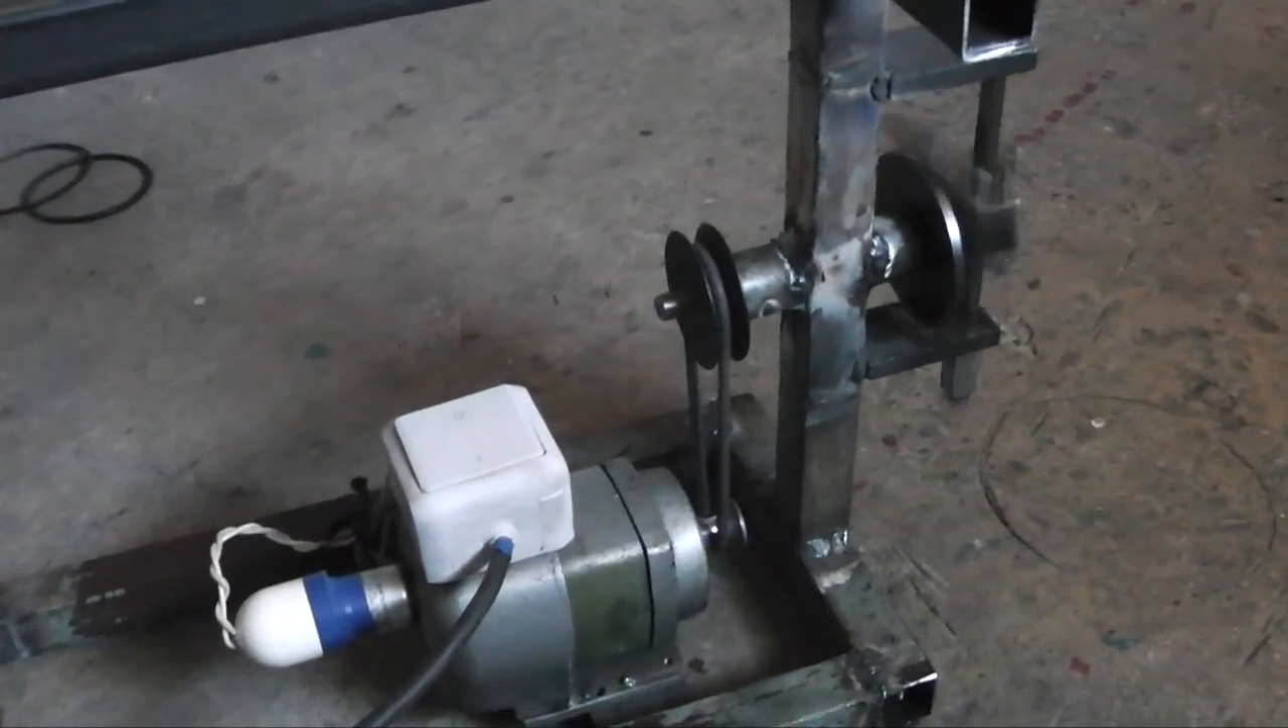I attached the motor to the bottom and made the first test.